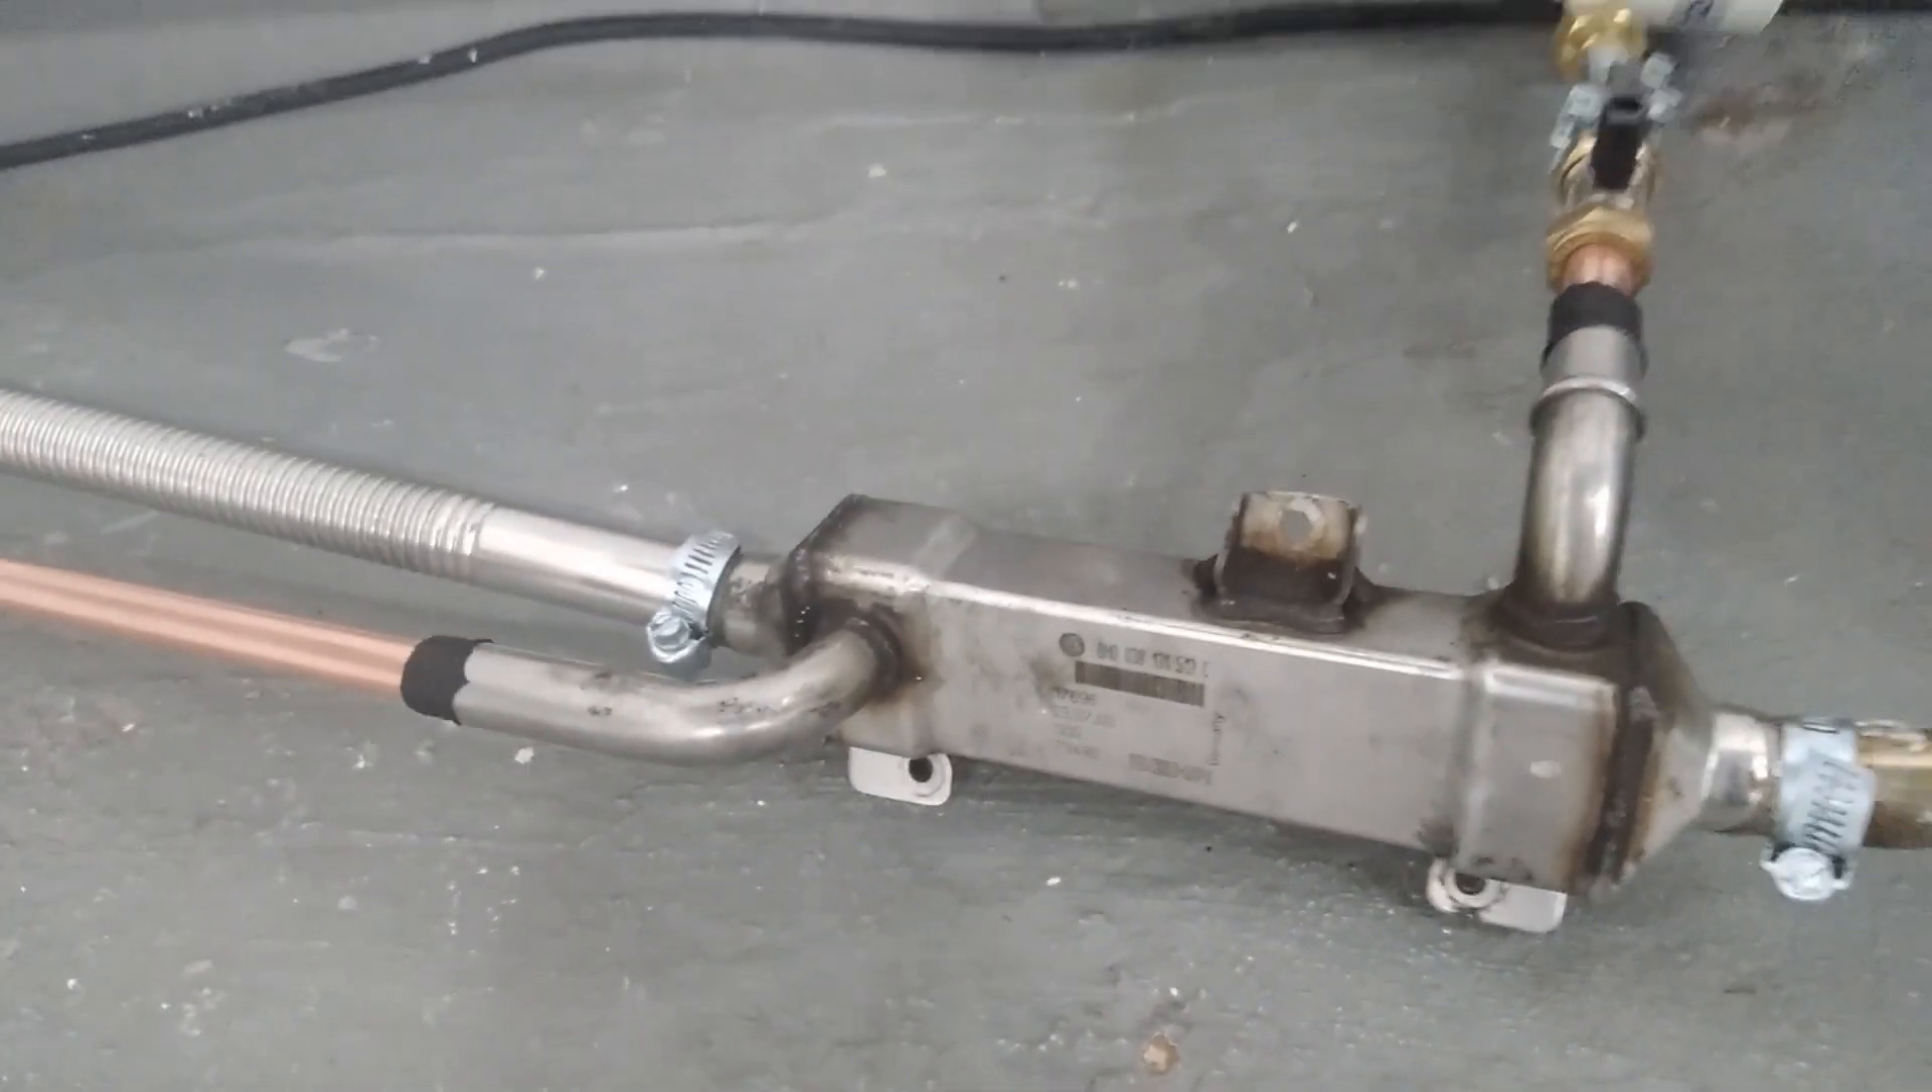All the pipes seem to fit quite well actually.